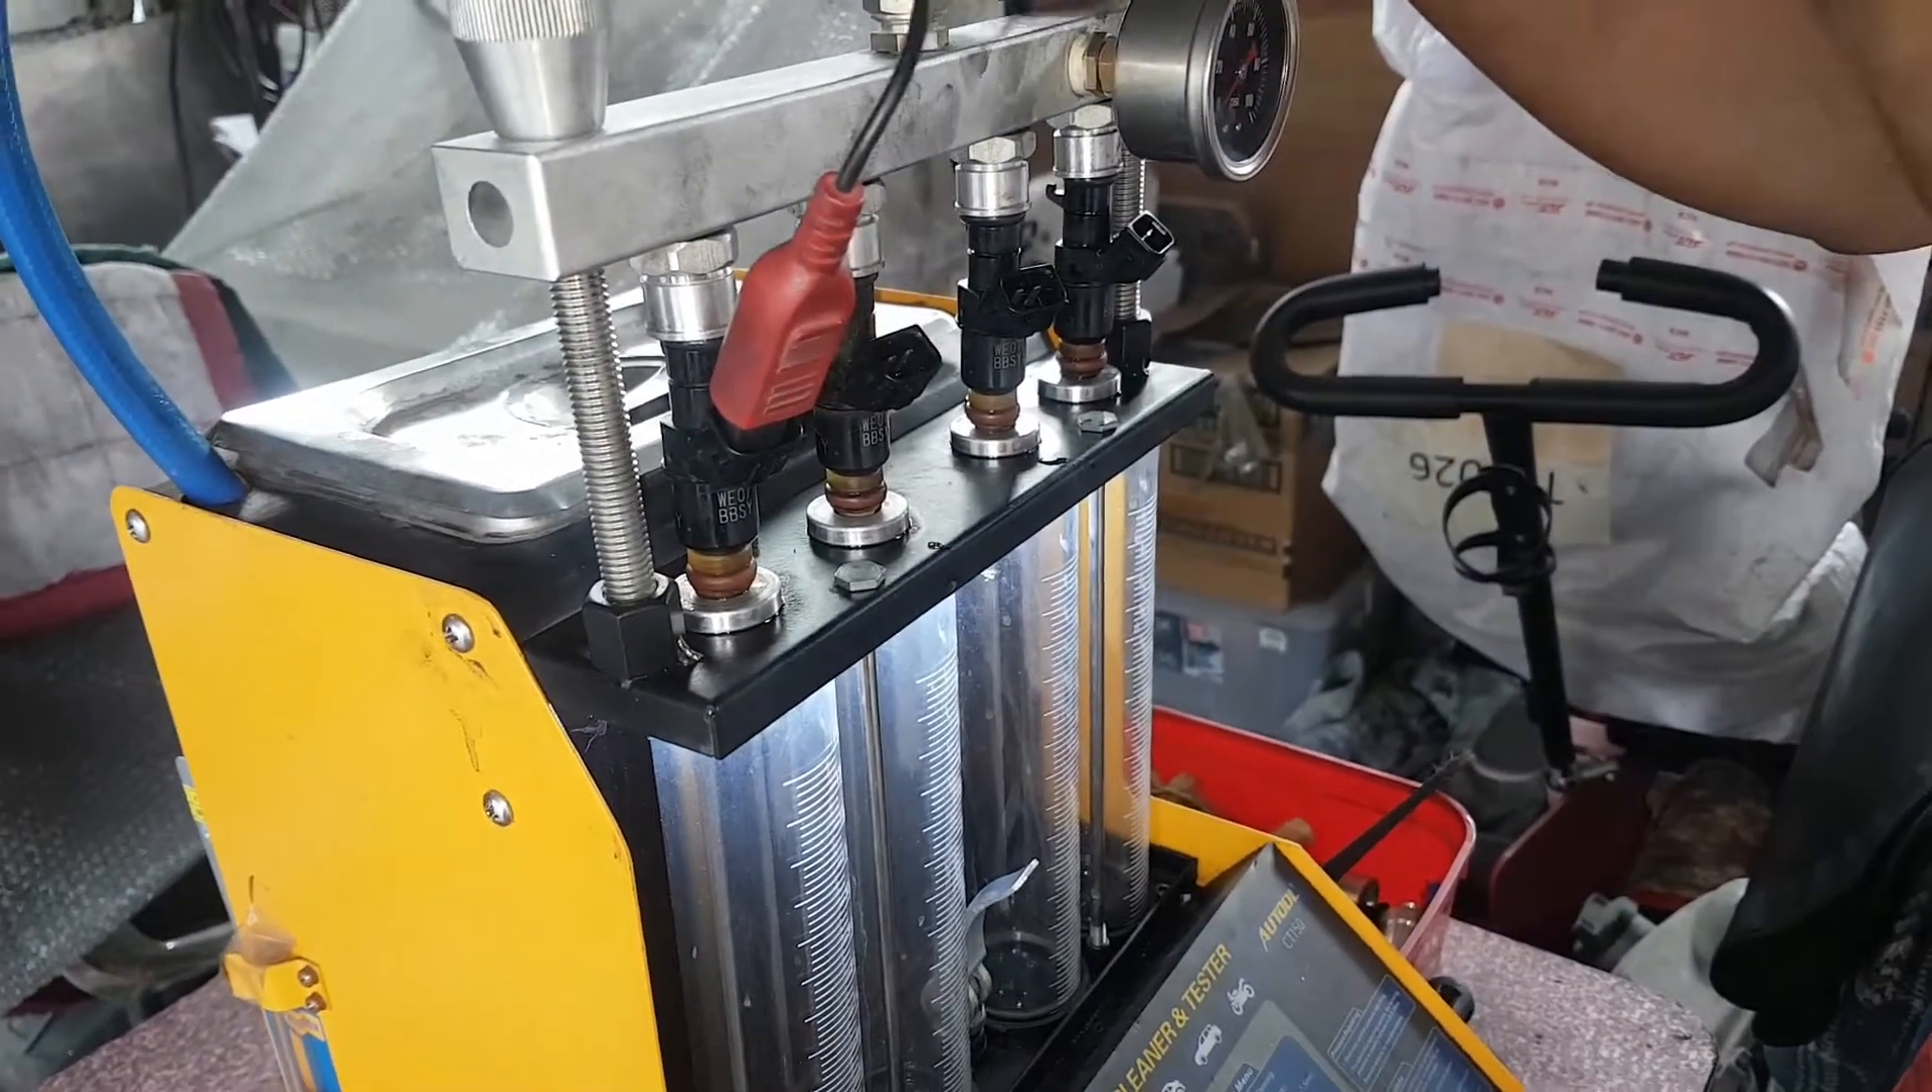So ito Nakakabit na yung fuel injector natin Tapos nakasaksak na ngayon yung Wire.